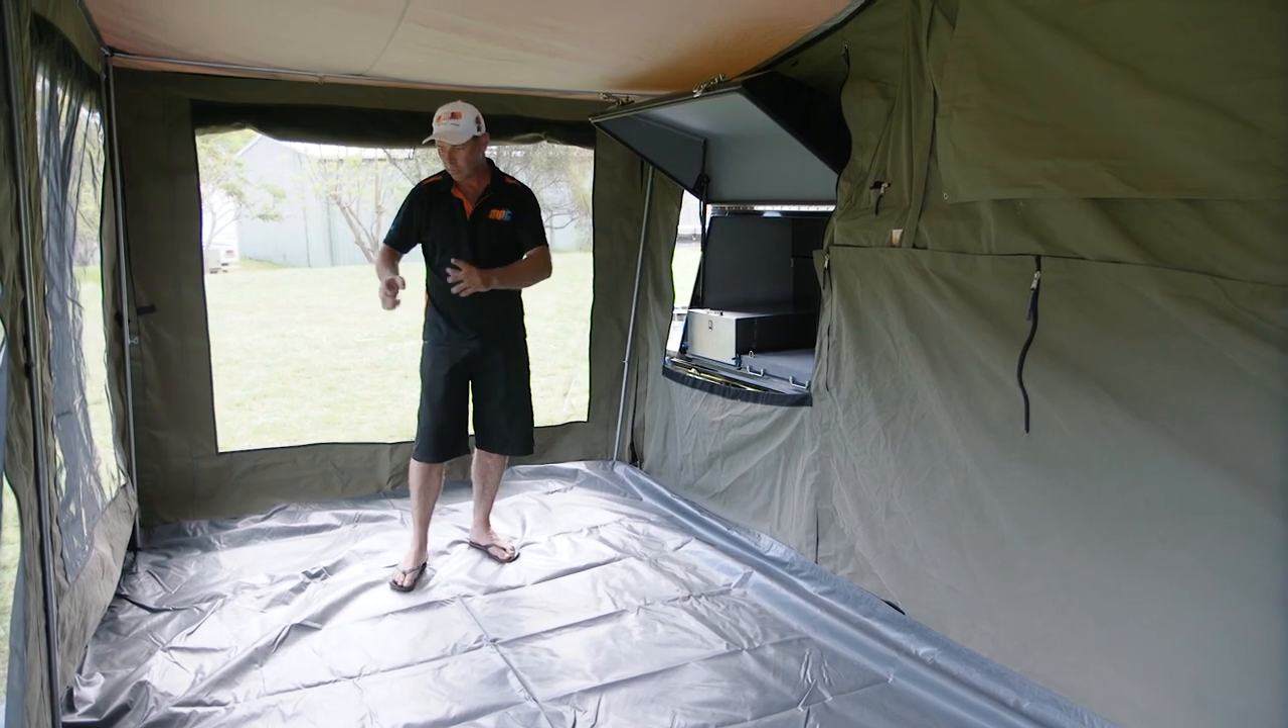There's your PVC floor in and done.